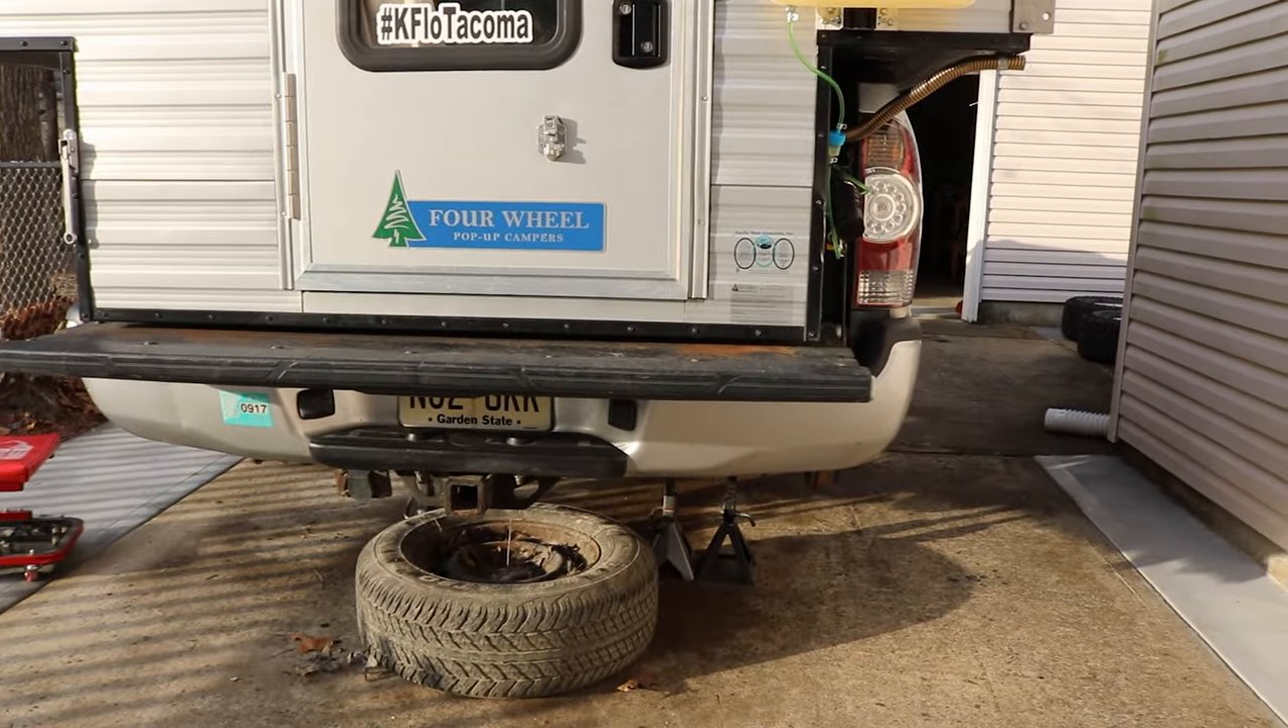The tailgate is down and obviously you can't pick it up with the camper in the way.